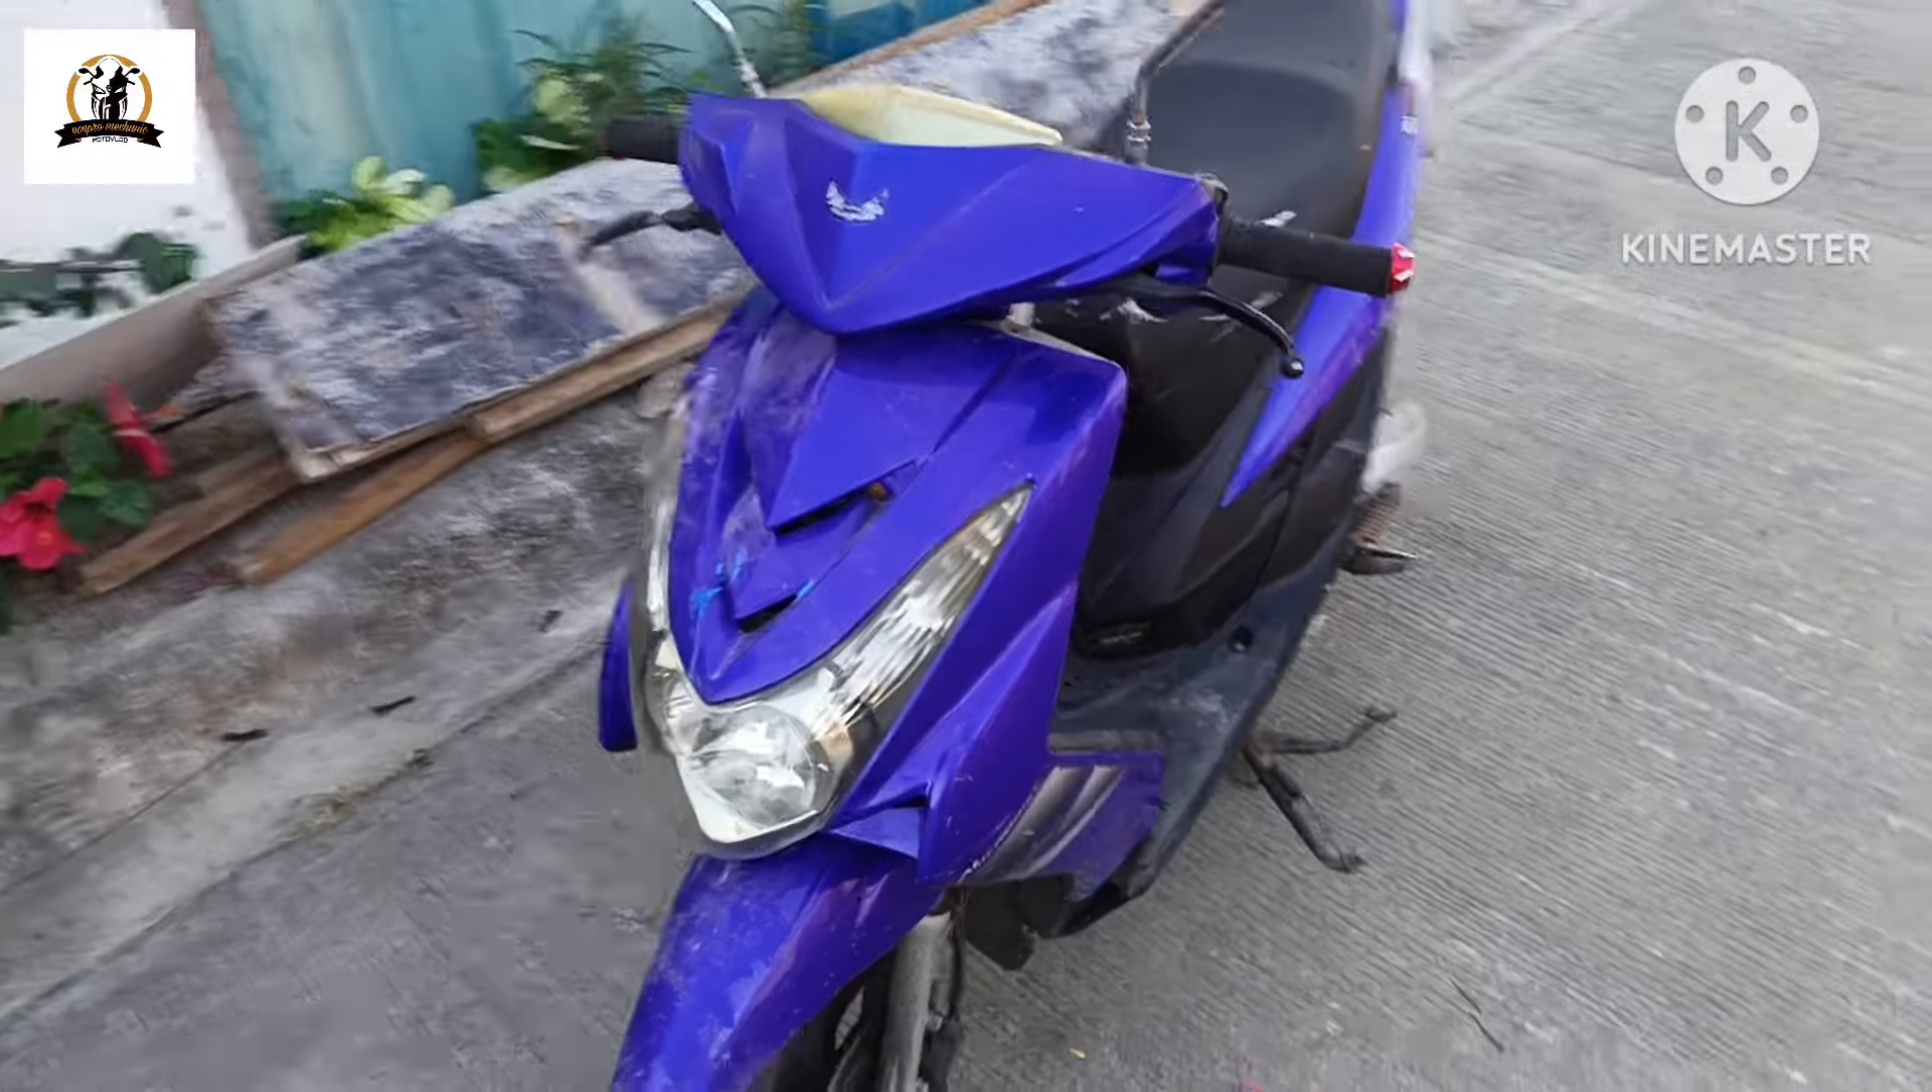Naikabit na rin po natin yung ating headlight. Lahat ng kaha, naikabit na po natin.